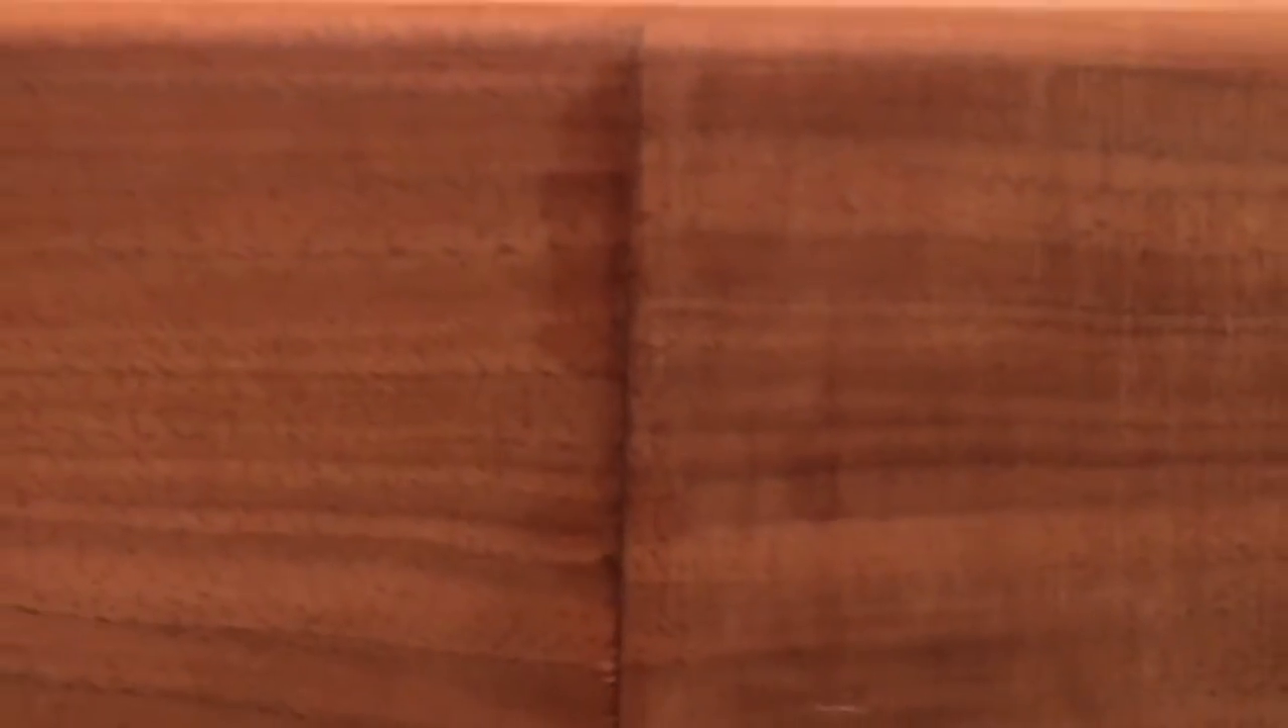You can barely see the seam other than the glue marks but those will all be sanded out eventually.